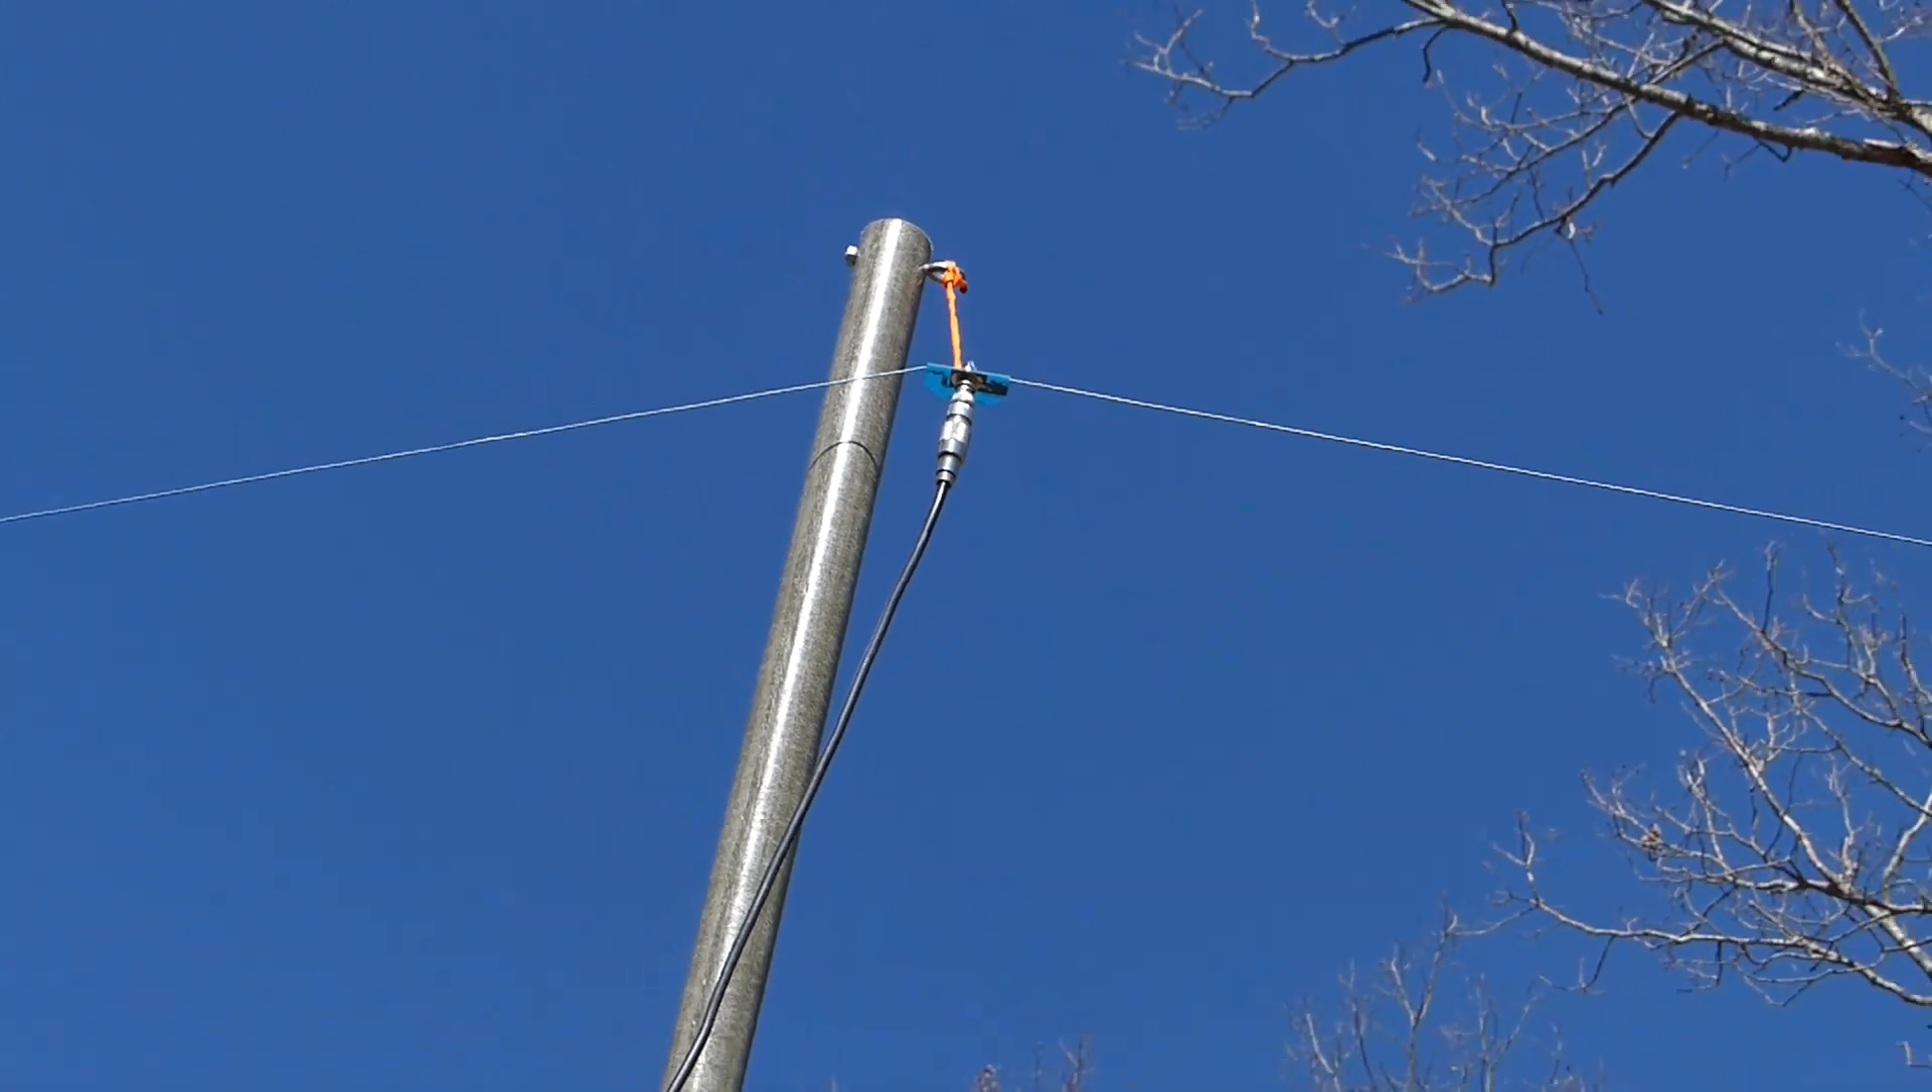You can see I've got the center insulator up there on top of the pole with the coax coming down and the two legs going off to either side.